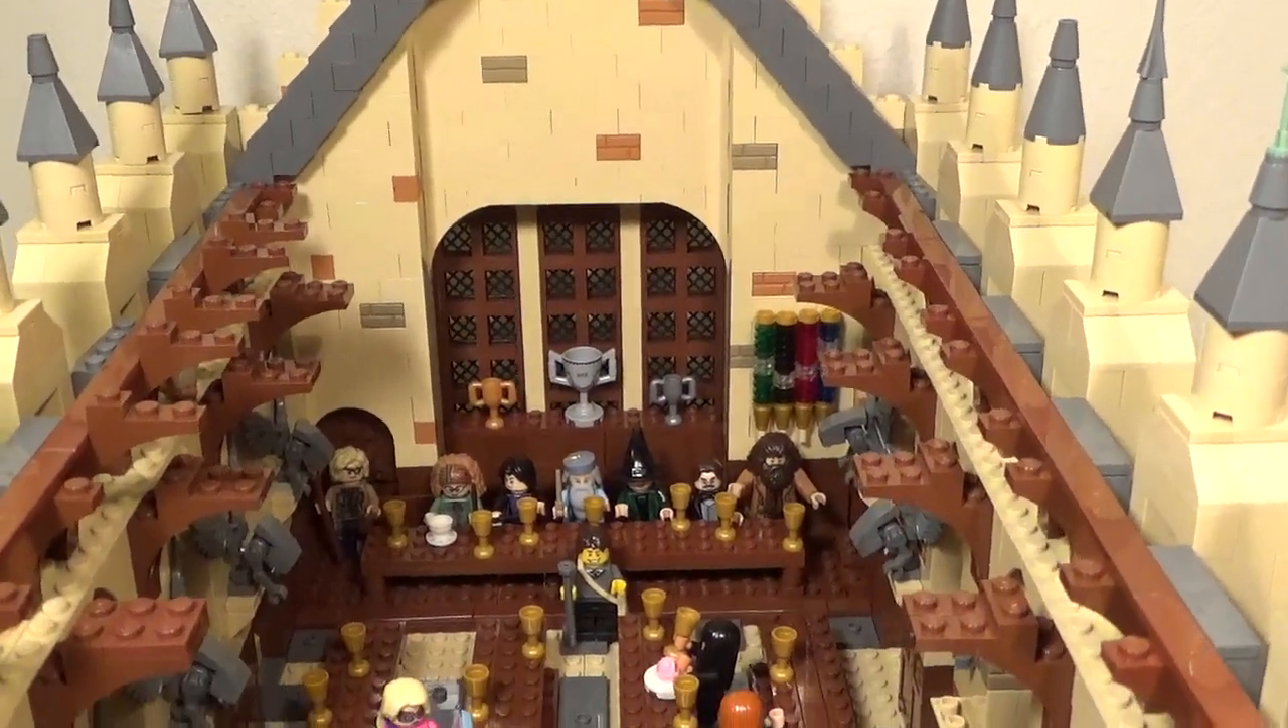And of course the entire roof is missing.